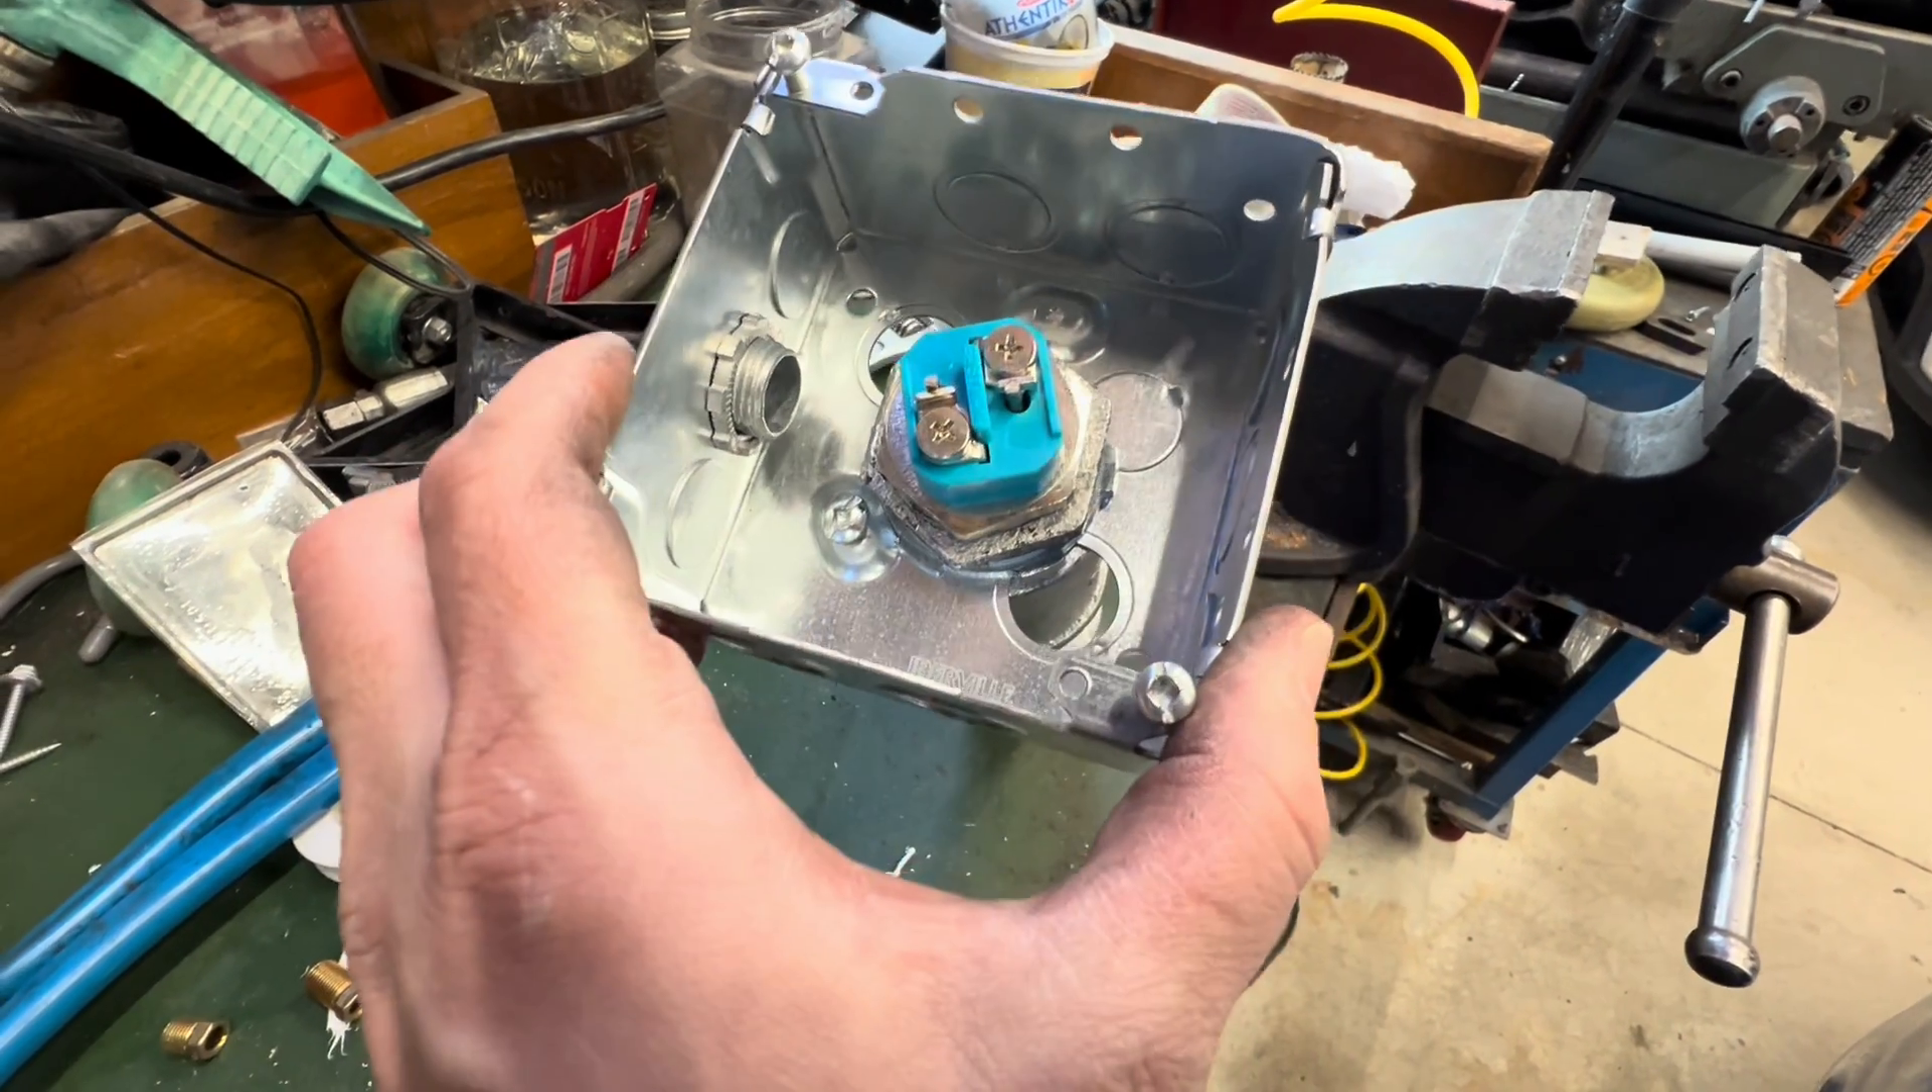So we have the element, it is enclosed in this electrical box that turned out really nice.